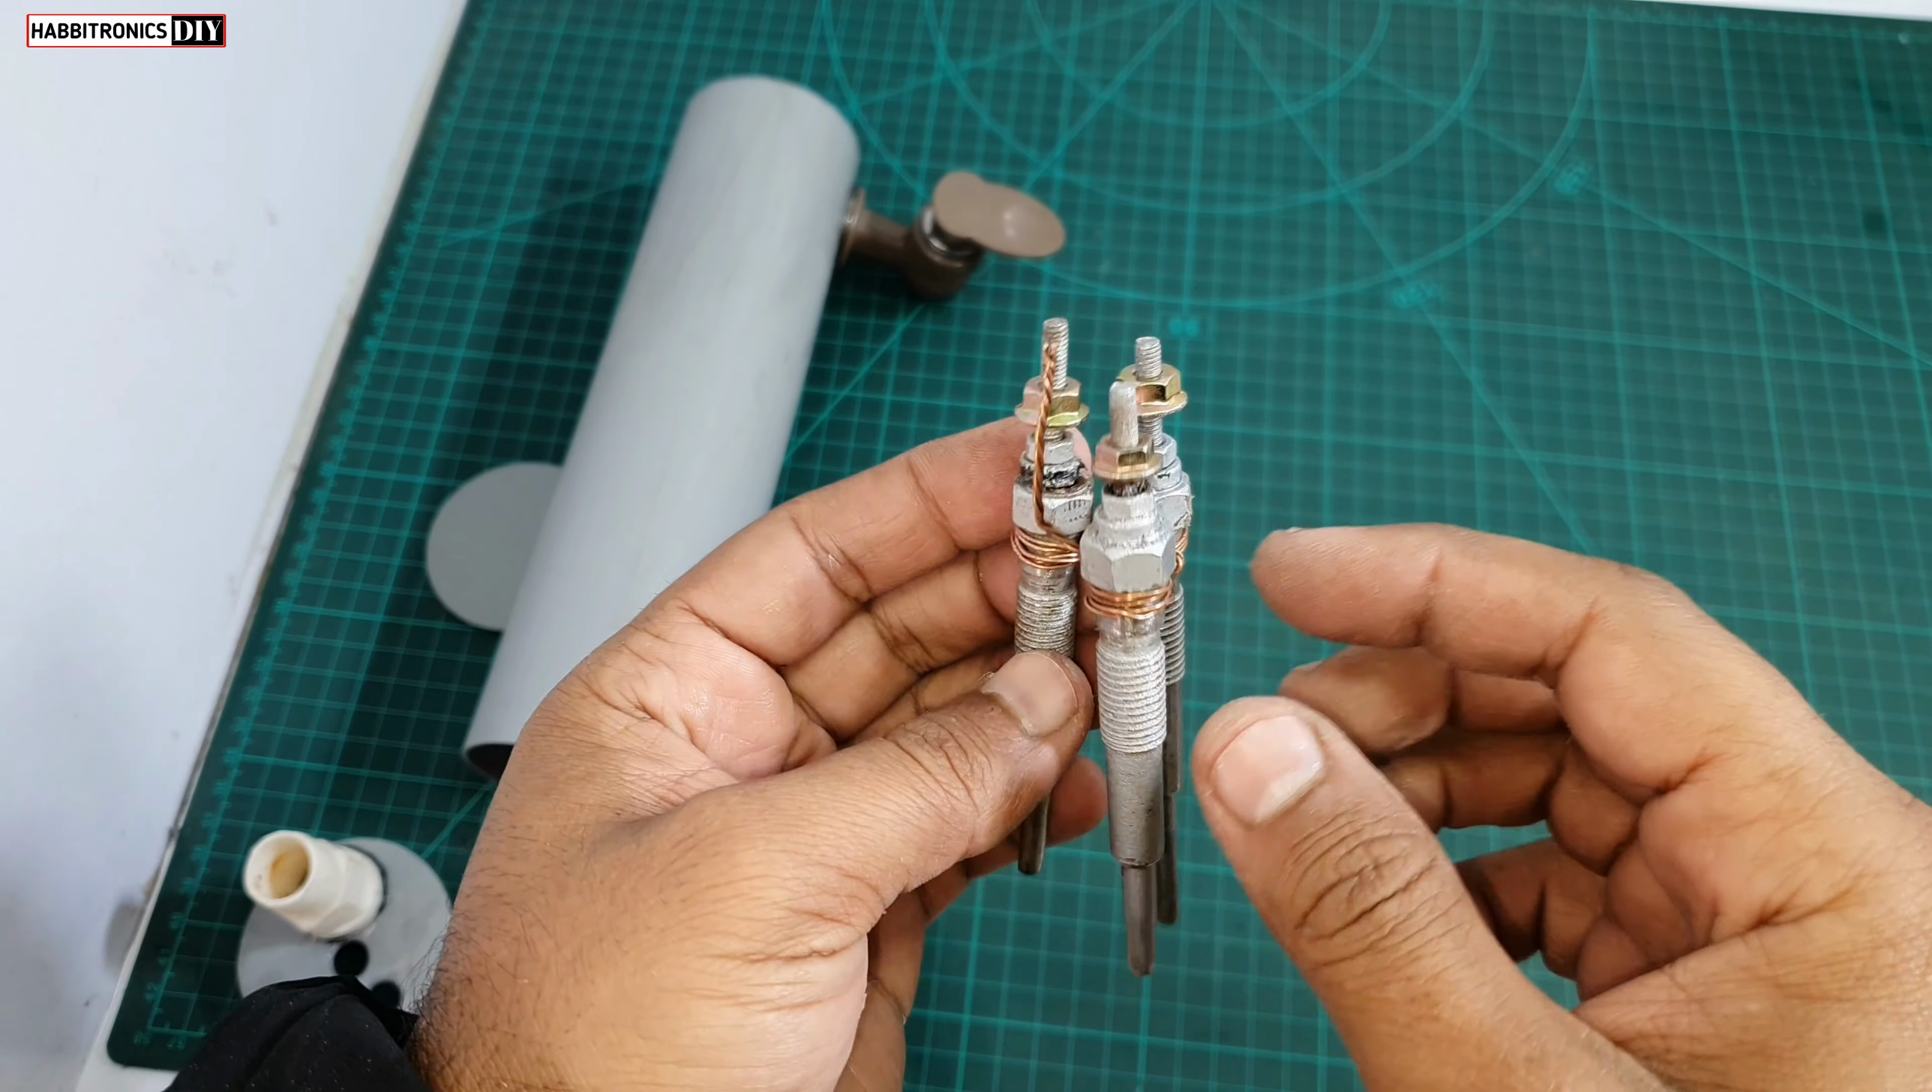तो wire मैंने यहाँ पे लगा के अच्छी तरह से tie कर दिये थे।